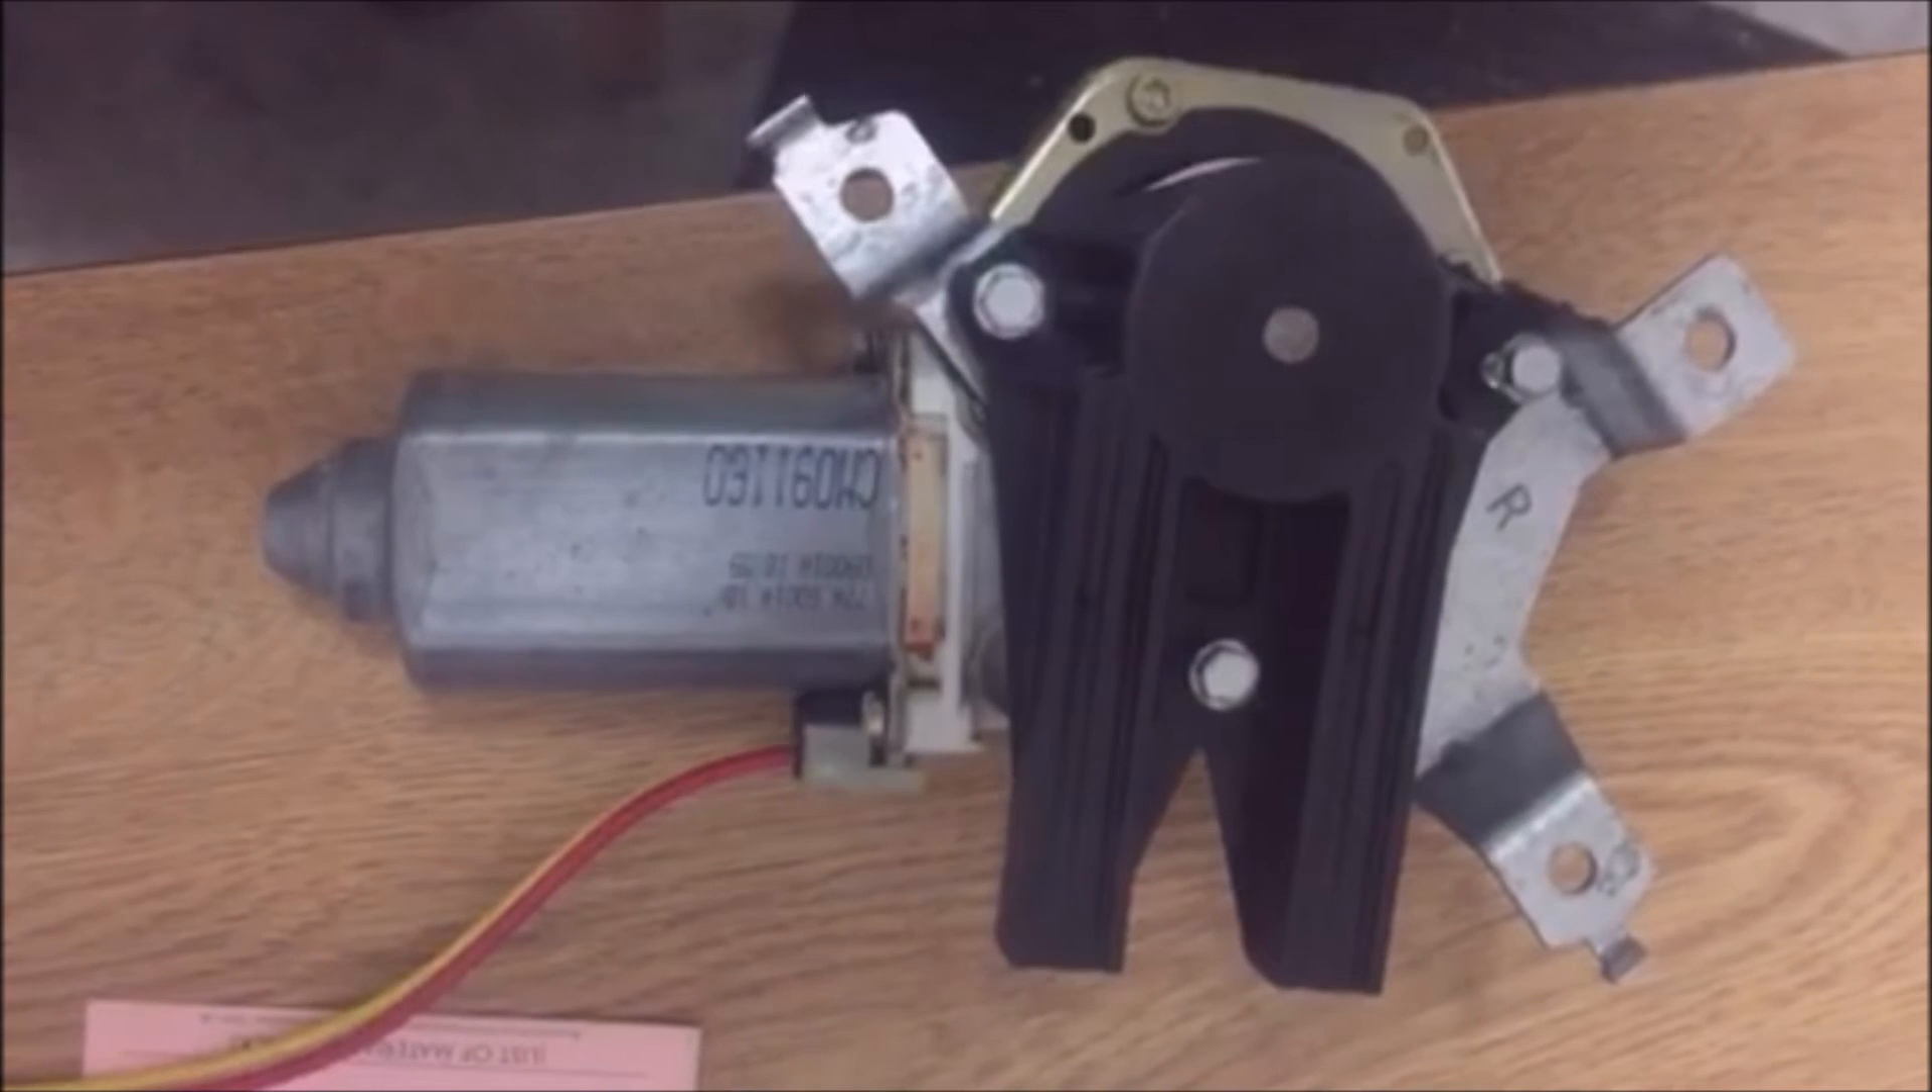And here's the motor once it's actually been removed.